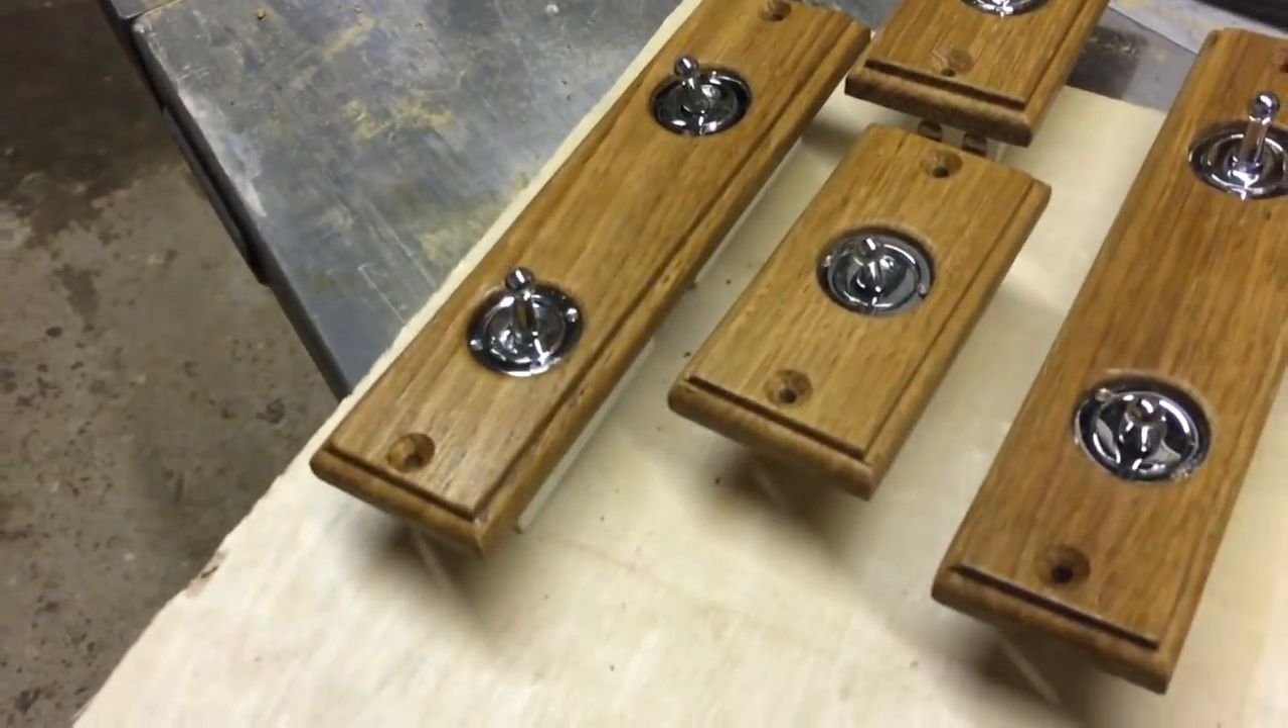I'm just uh I've got the little lights all finished off here now they're all done with the switches in.